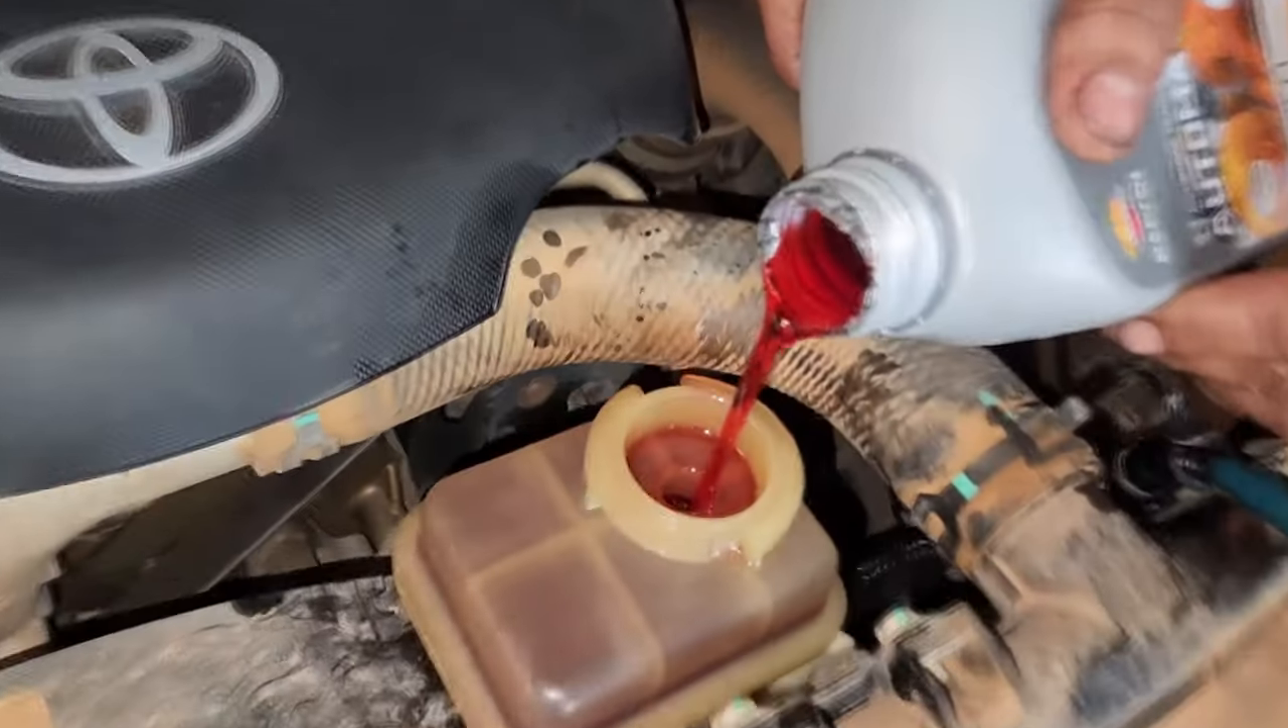O reservatório, pessoal, já instalou aqui.